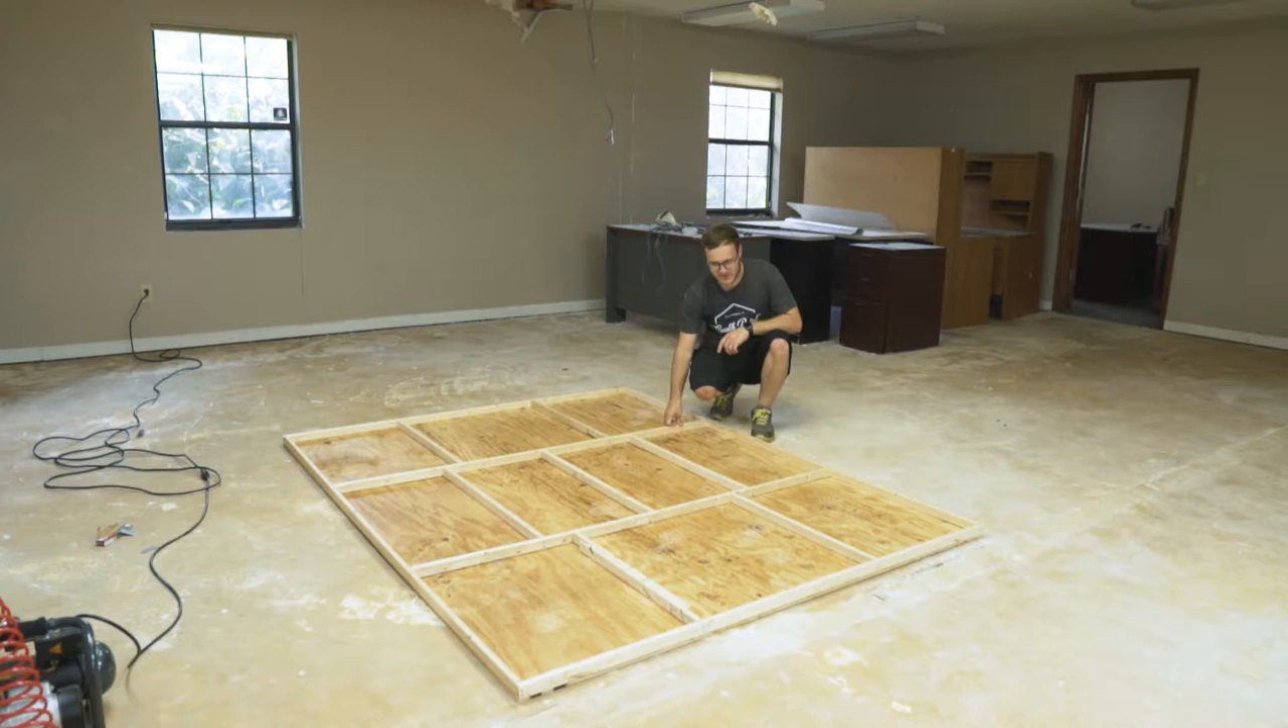So we got our back wall studded out and framed out with the one by twos on our pieces of plywood on a quarter inch piece of plywood.